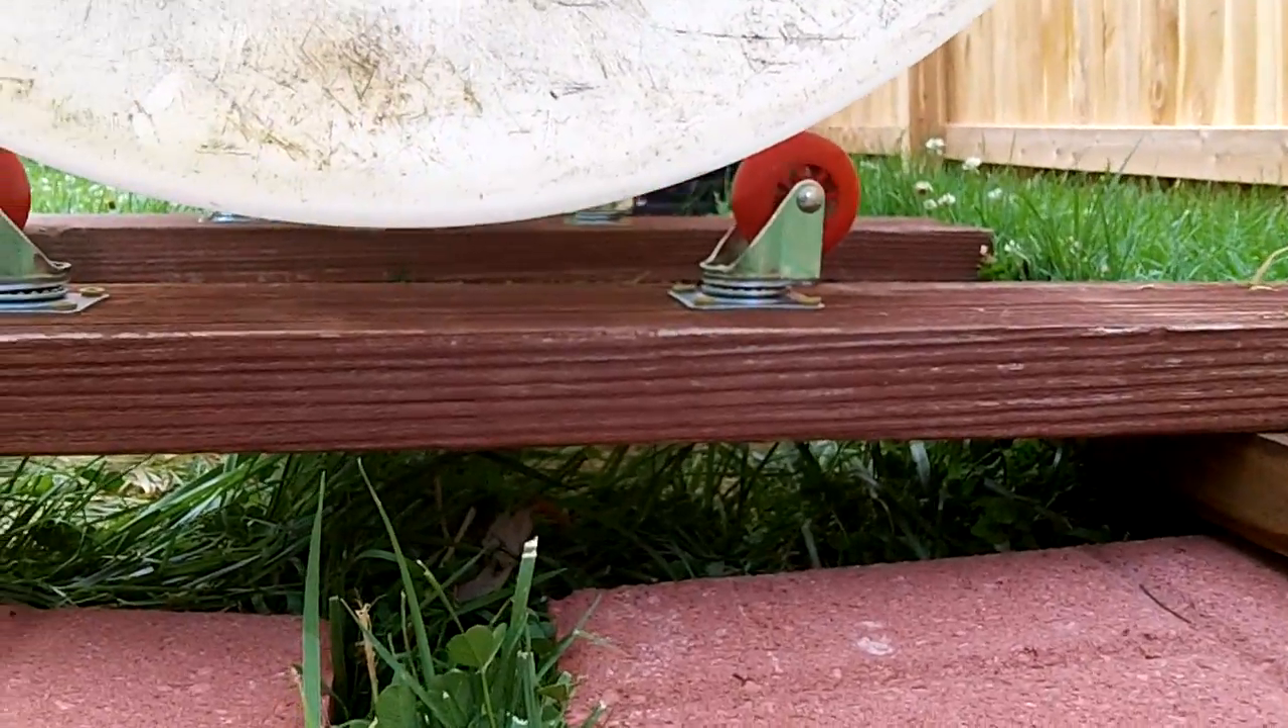Alright so you can see that the barrel is resting right on the wheels.